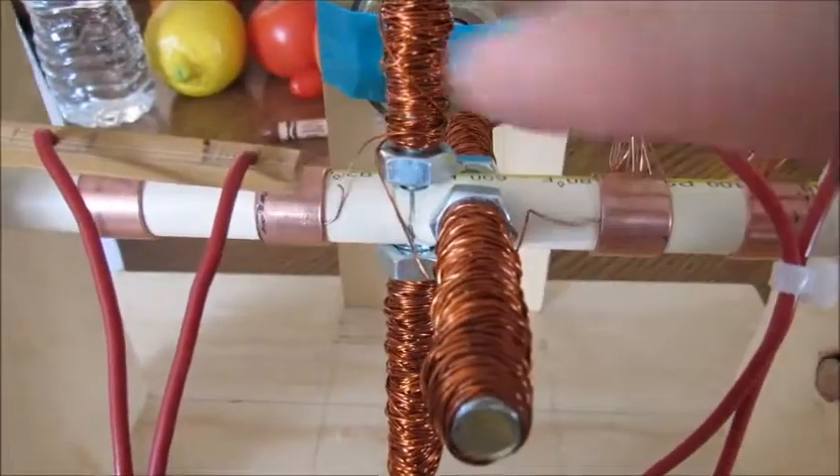I made the copper couplings into these slip rings and I put two on each side so it was balanced and I'd be able to see which part of the circuit I was dealing with and blah blah blah.